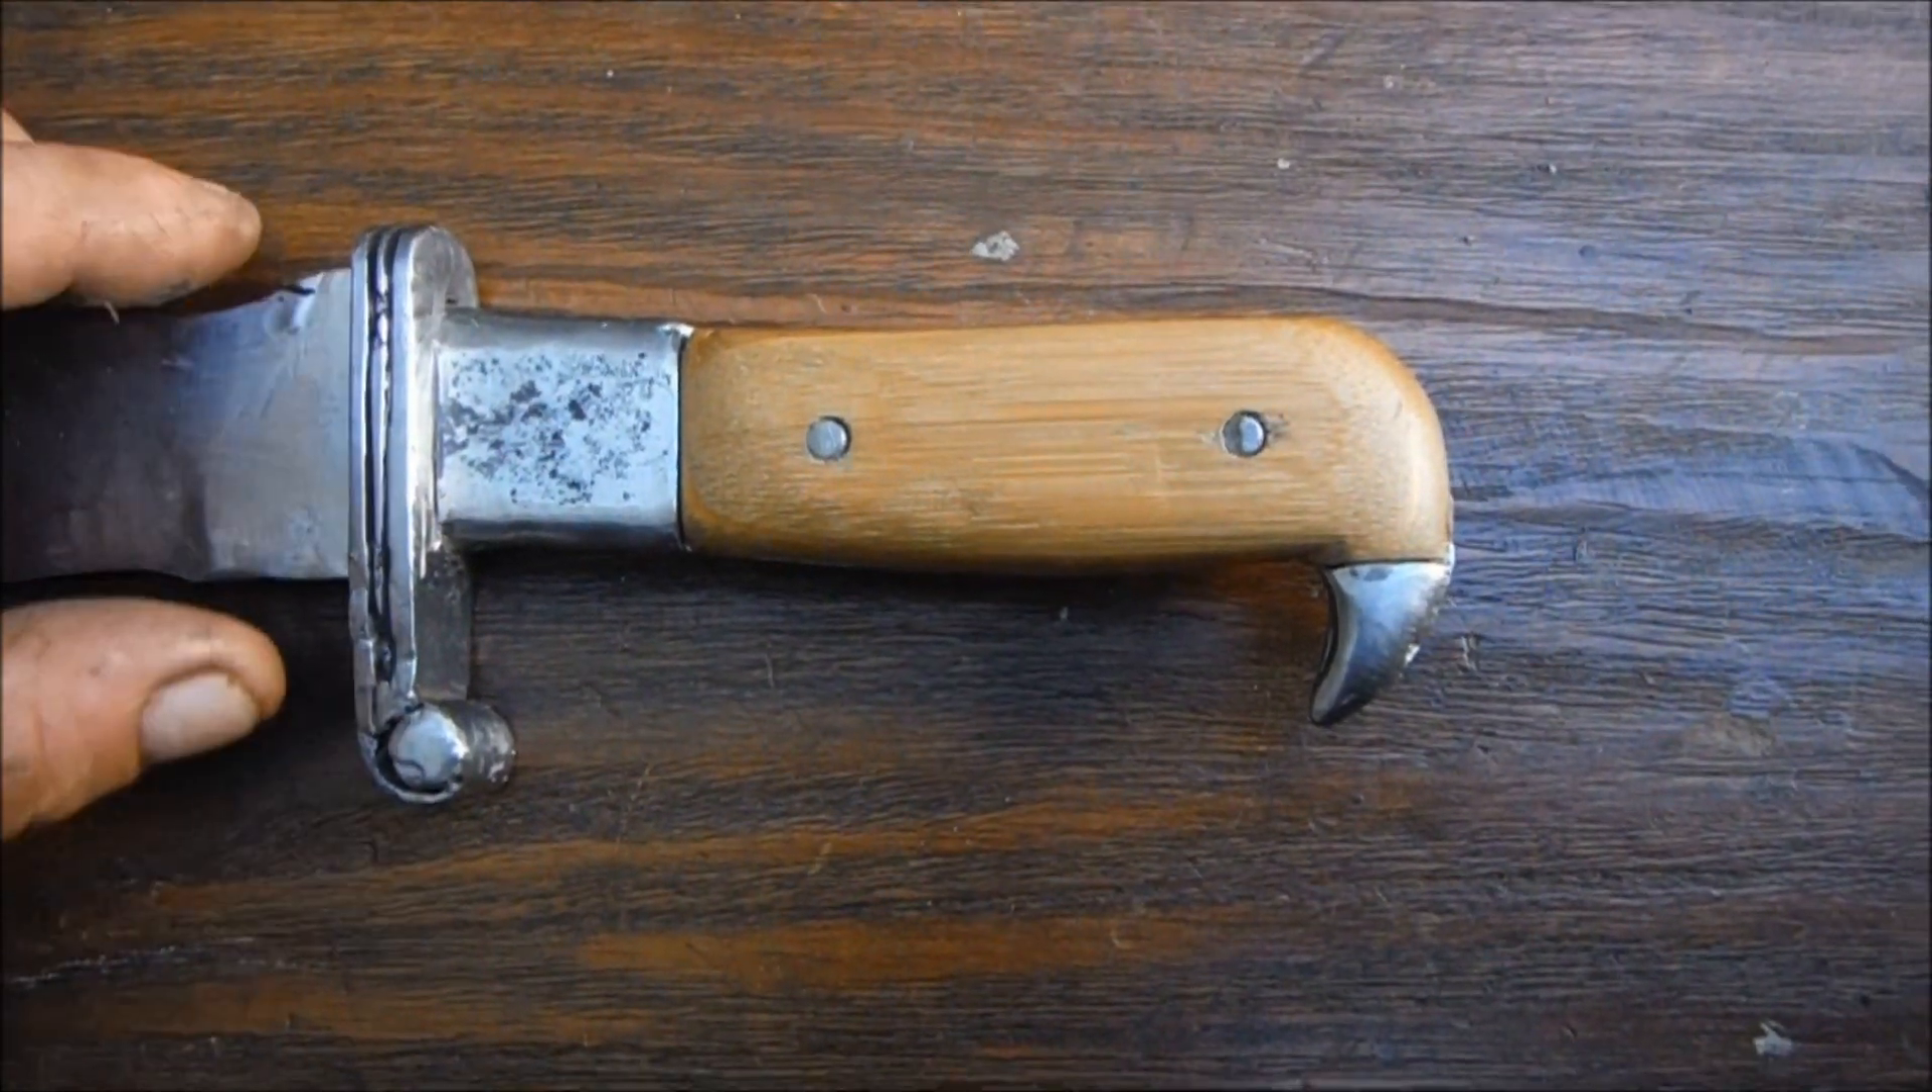The pins are in.